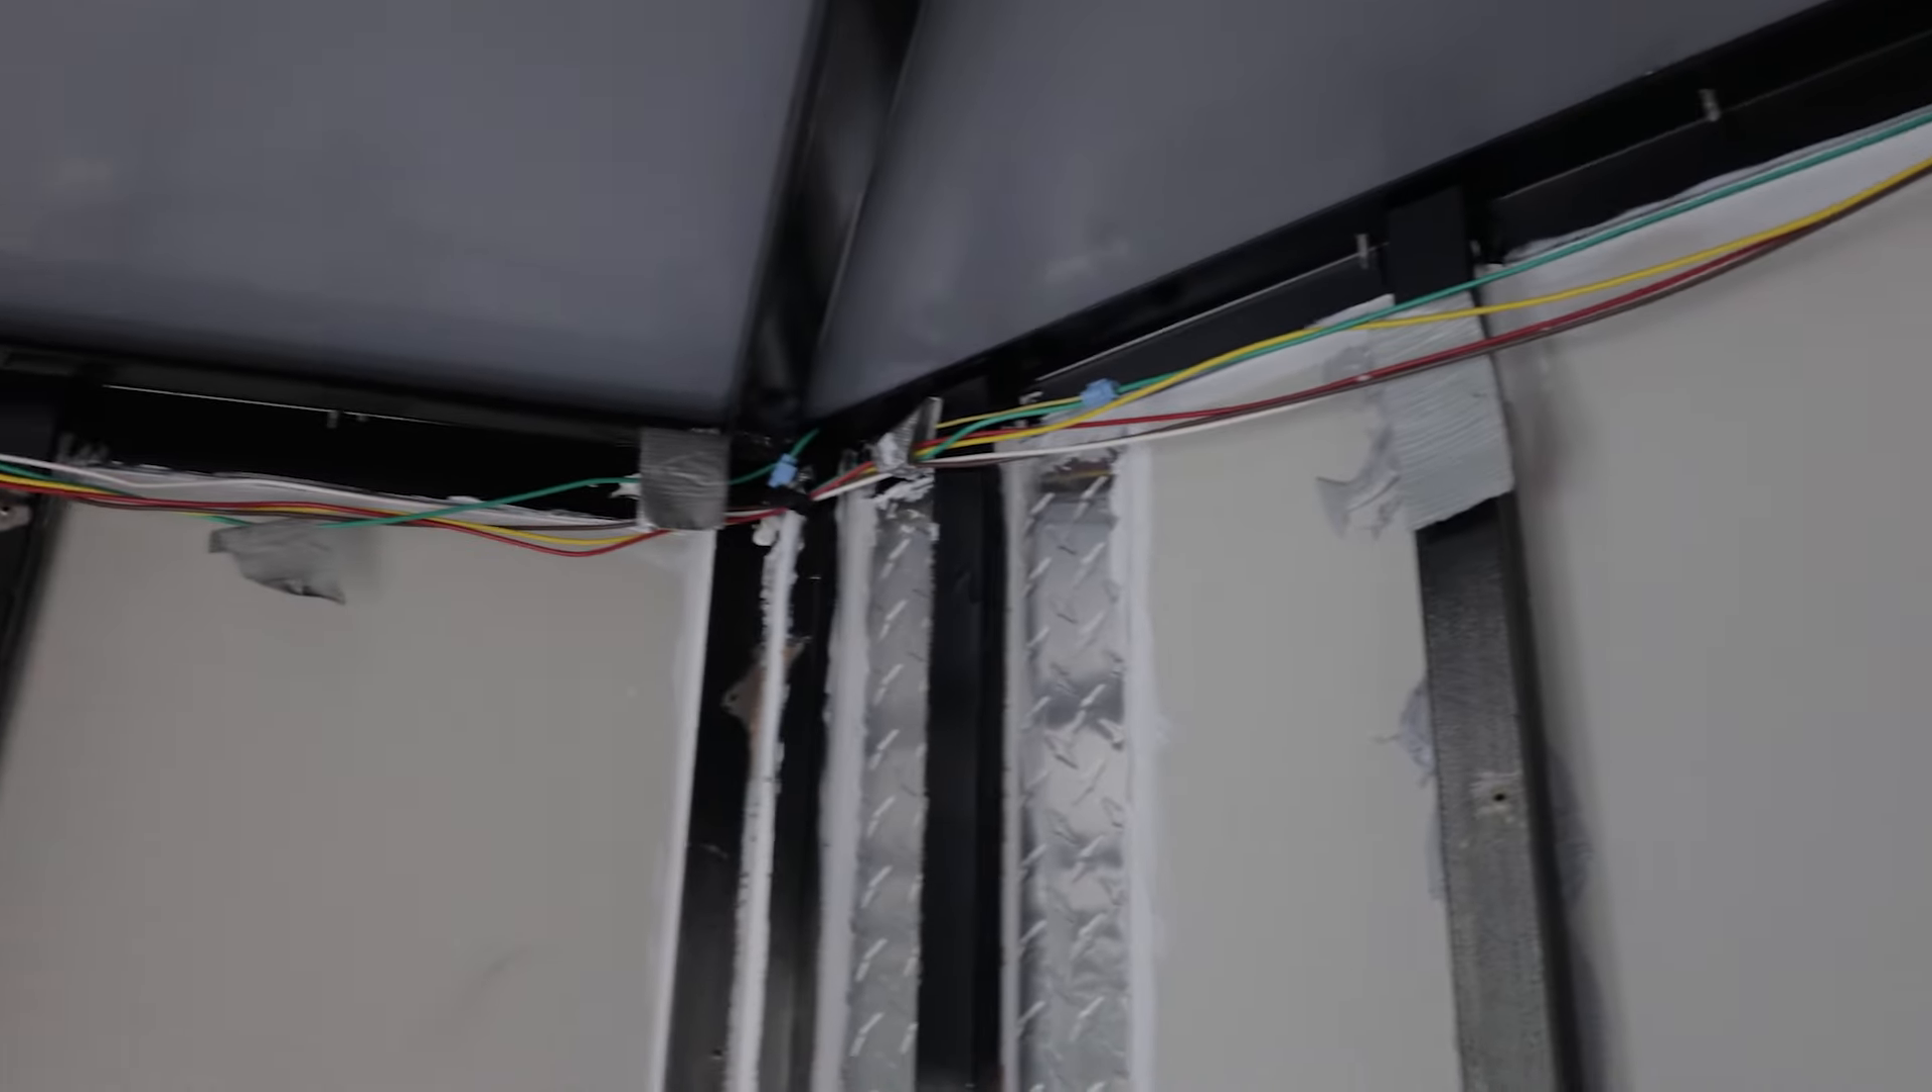These wires are just temporary taped up and we're going to get them zip tied out of the way. Make sure they're nice and neat. Everything looks good though.